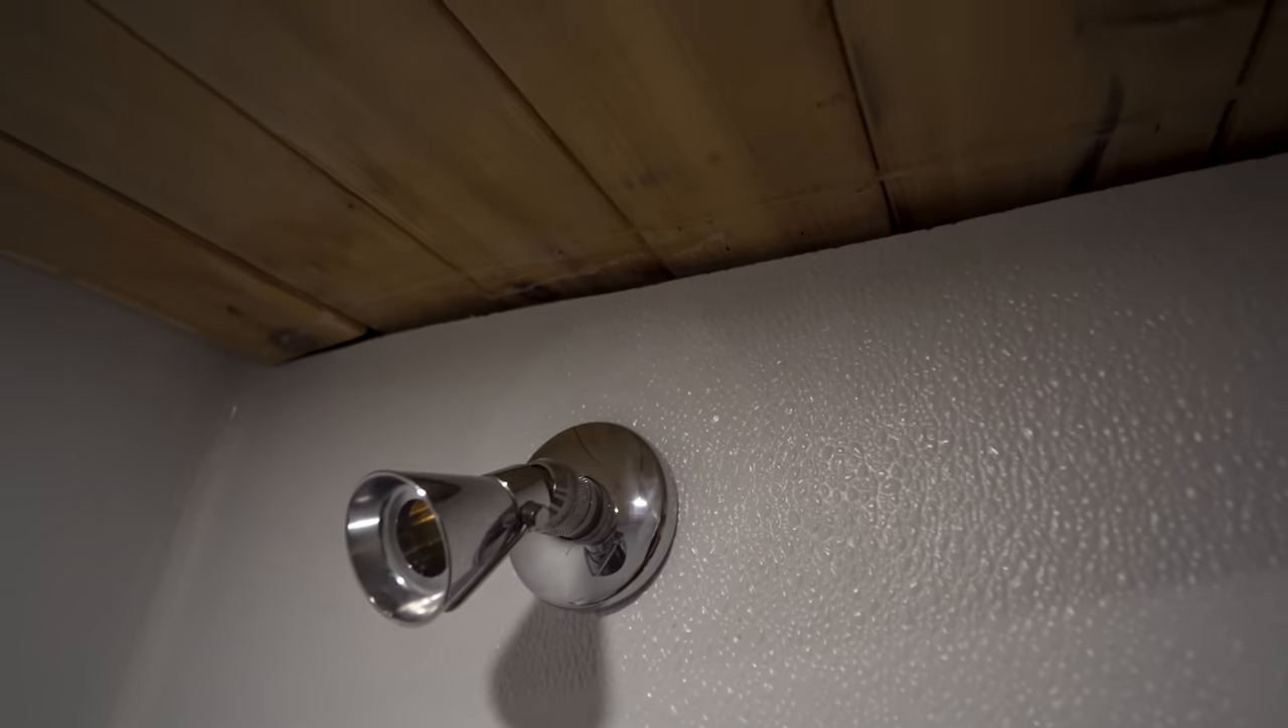So I put my shower head back in, which was my old shower head from my previous shower.